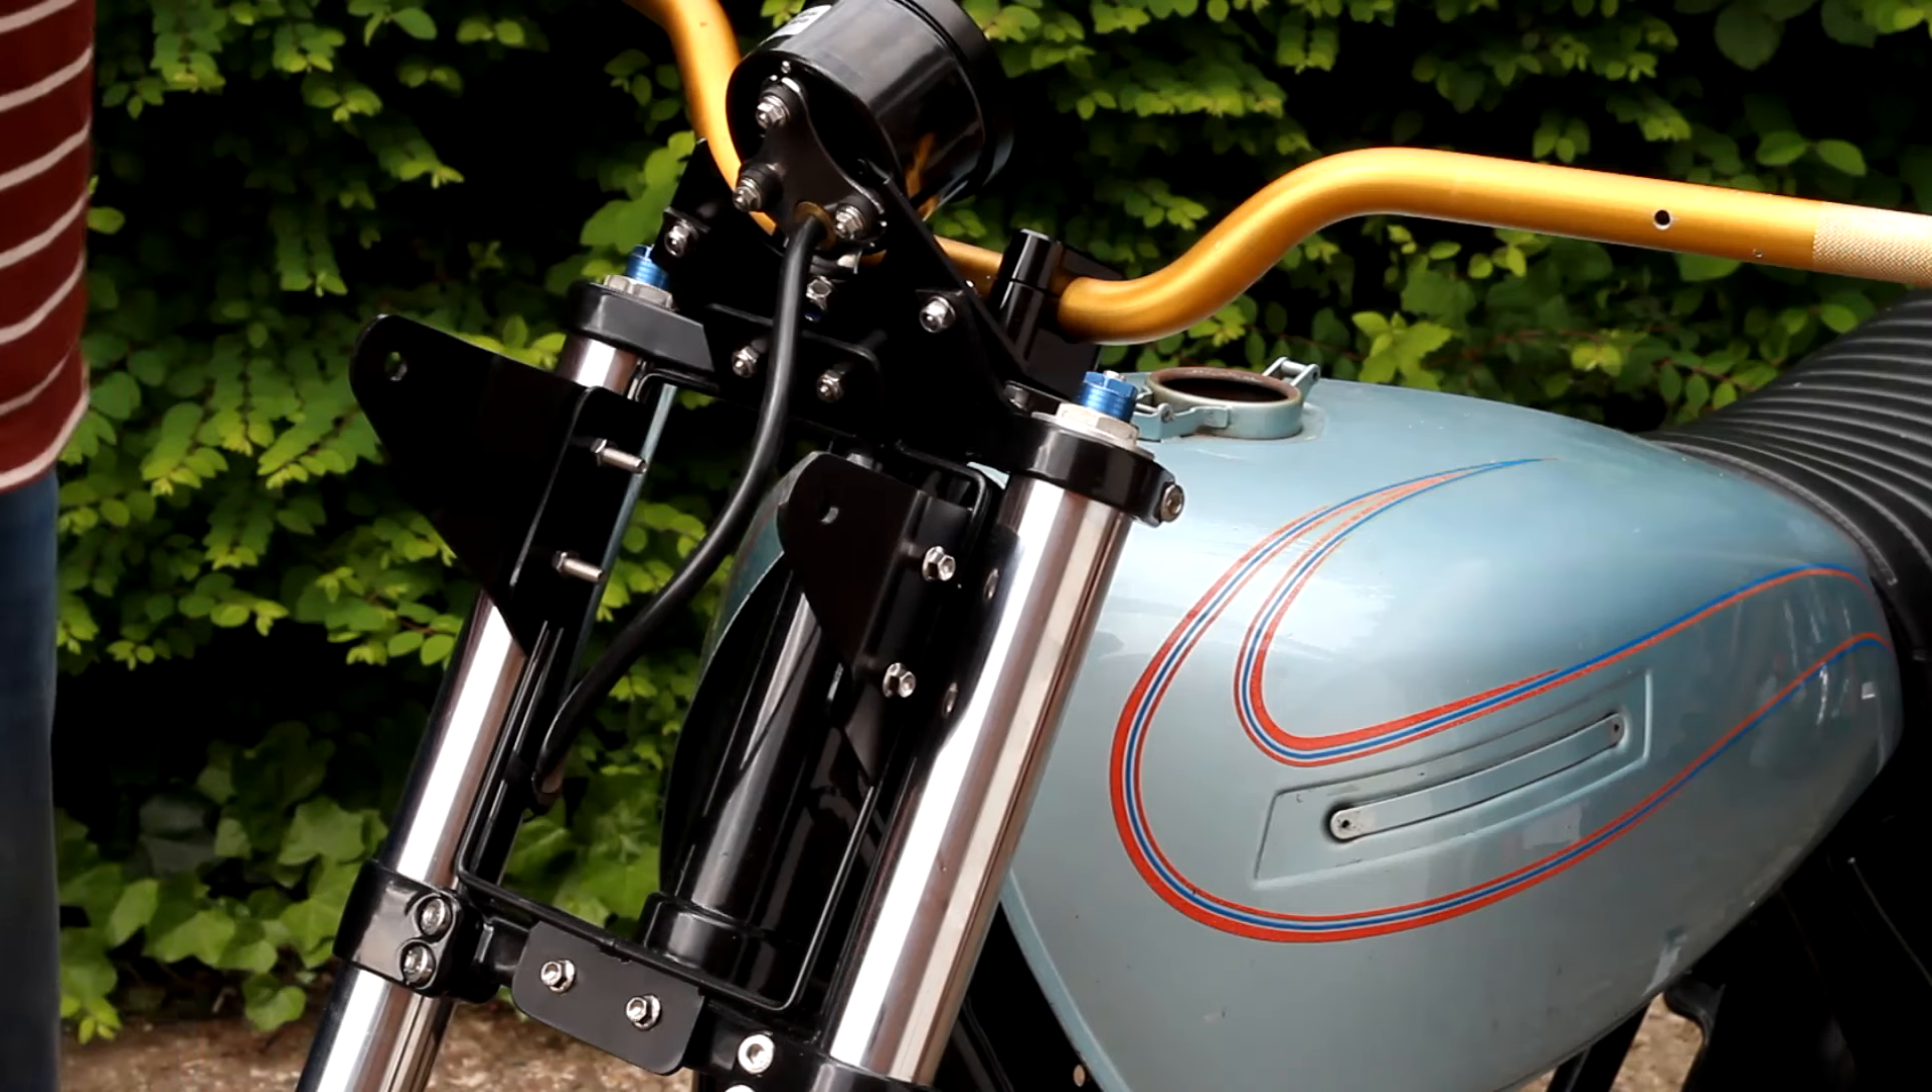And so with headlamp brackets painted I've now got them on the bike. Now I don't yet have the correct fasteners but they are on order and they should be here soon.